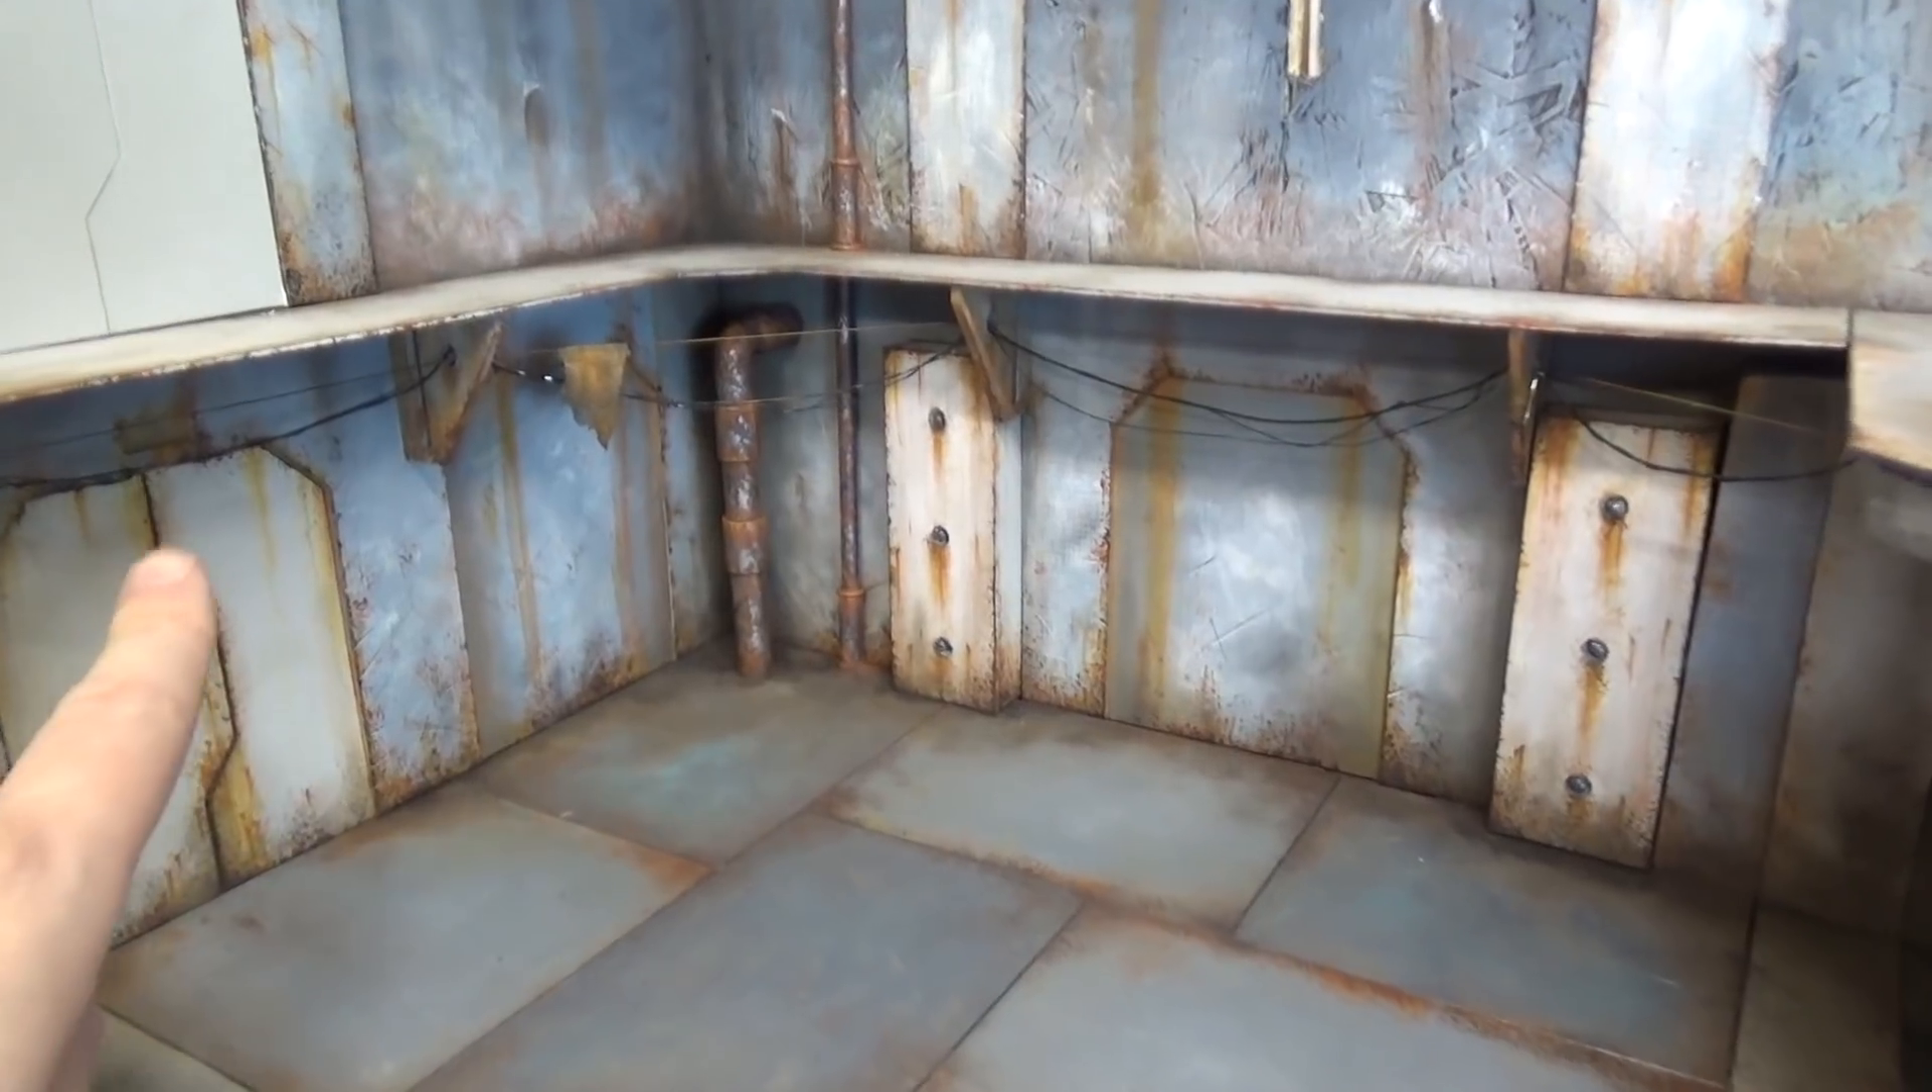So I've got my walls all glued in place. And as you can see, I've even added some wires hanging.